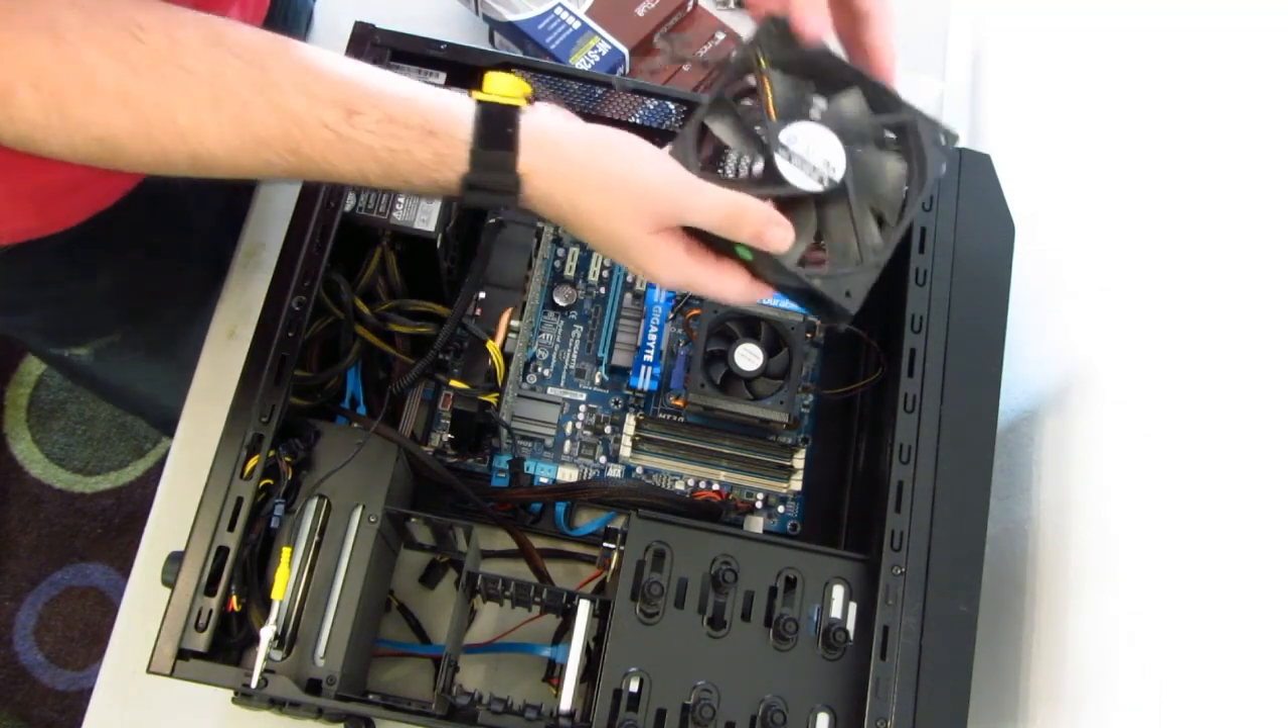So, noisy fan has now been removed.